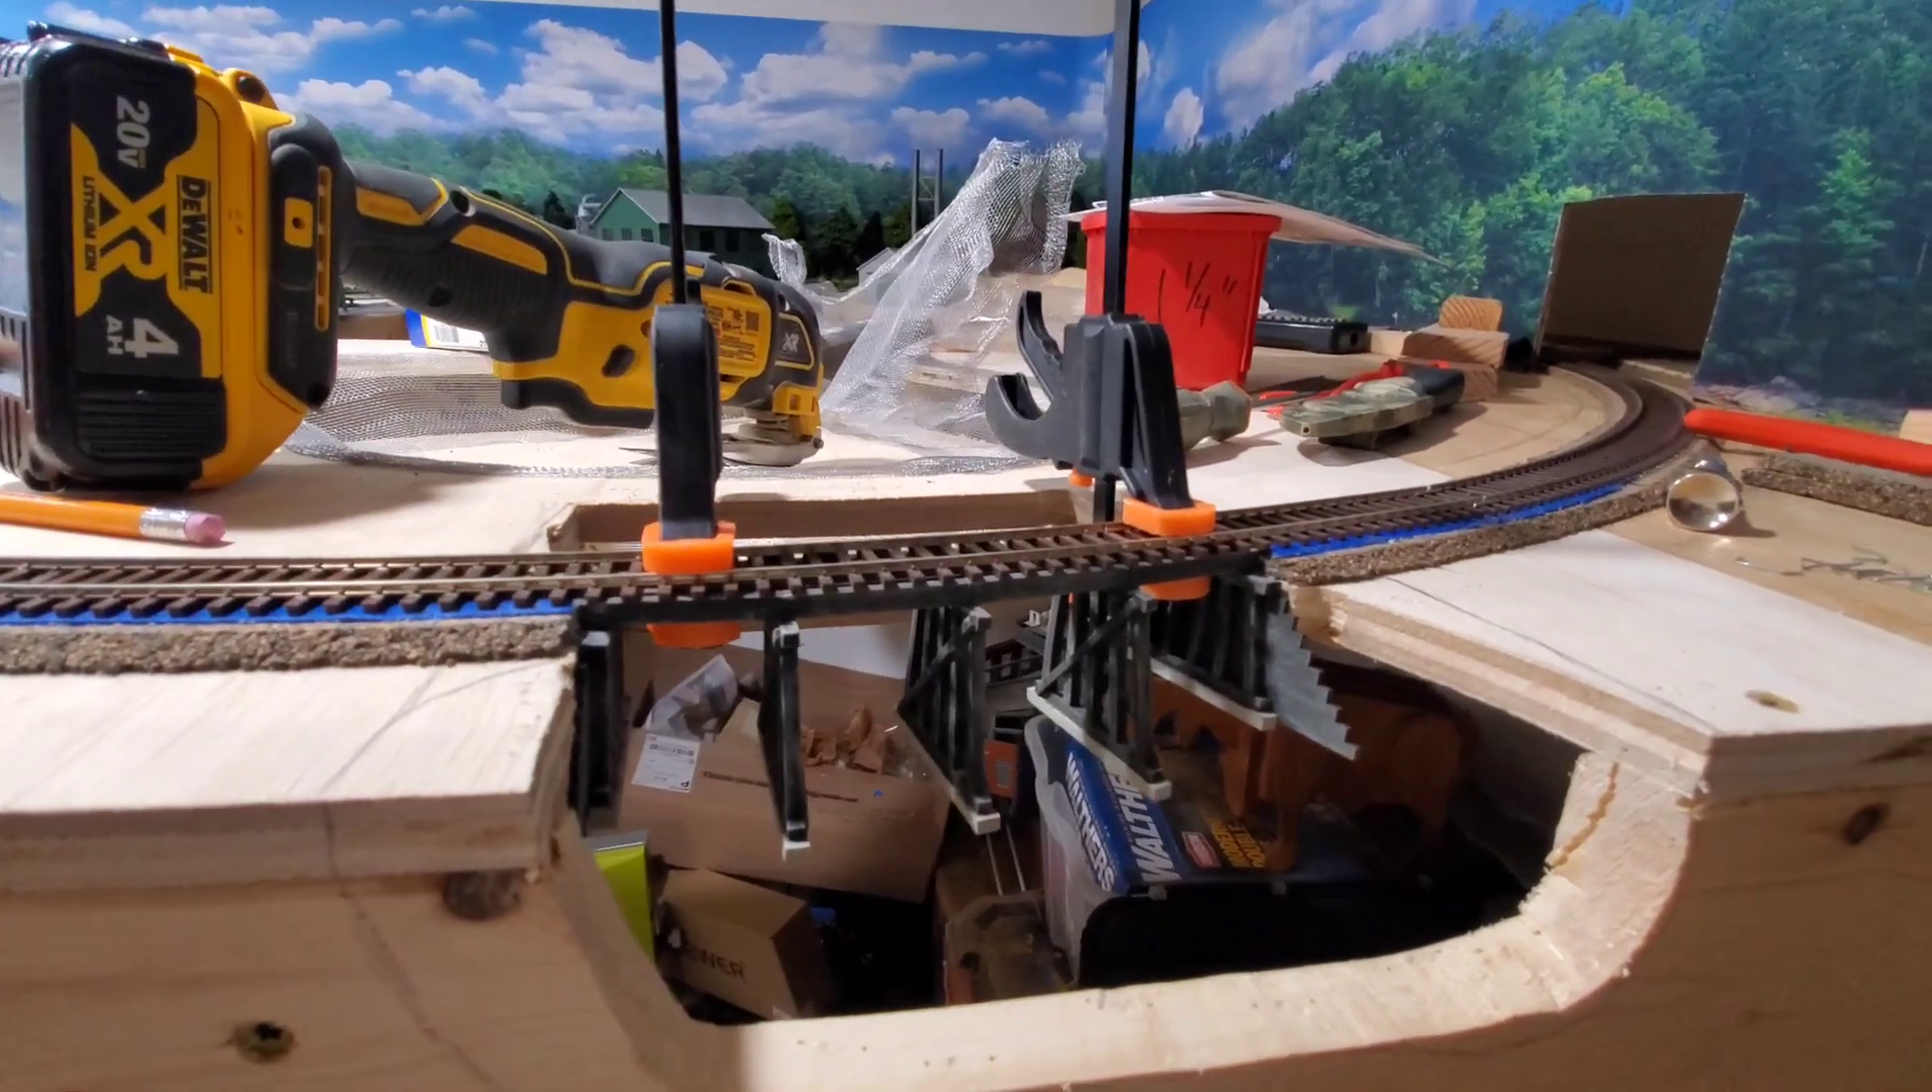All right so now our bridge is put together and I went ahead cut out the section uh this was it right here.